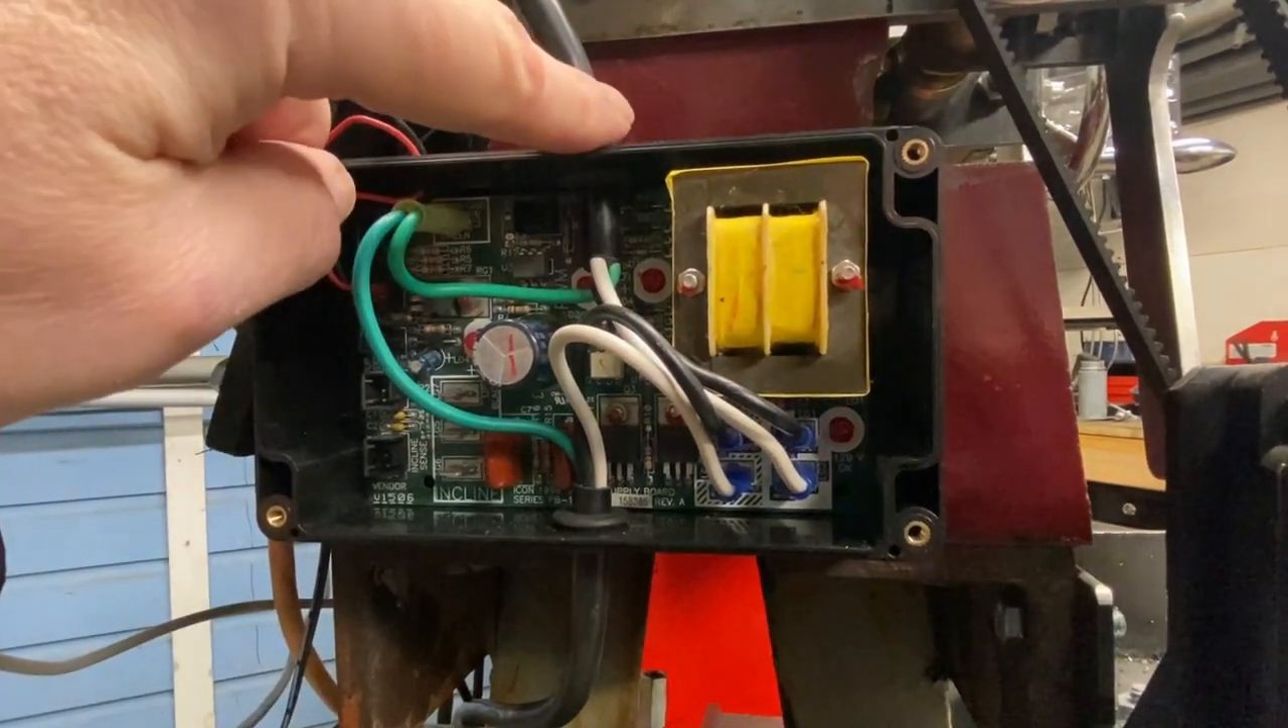So here it is, all wired up and mounted. I have the box attached to the lathe.